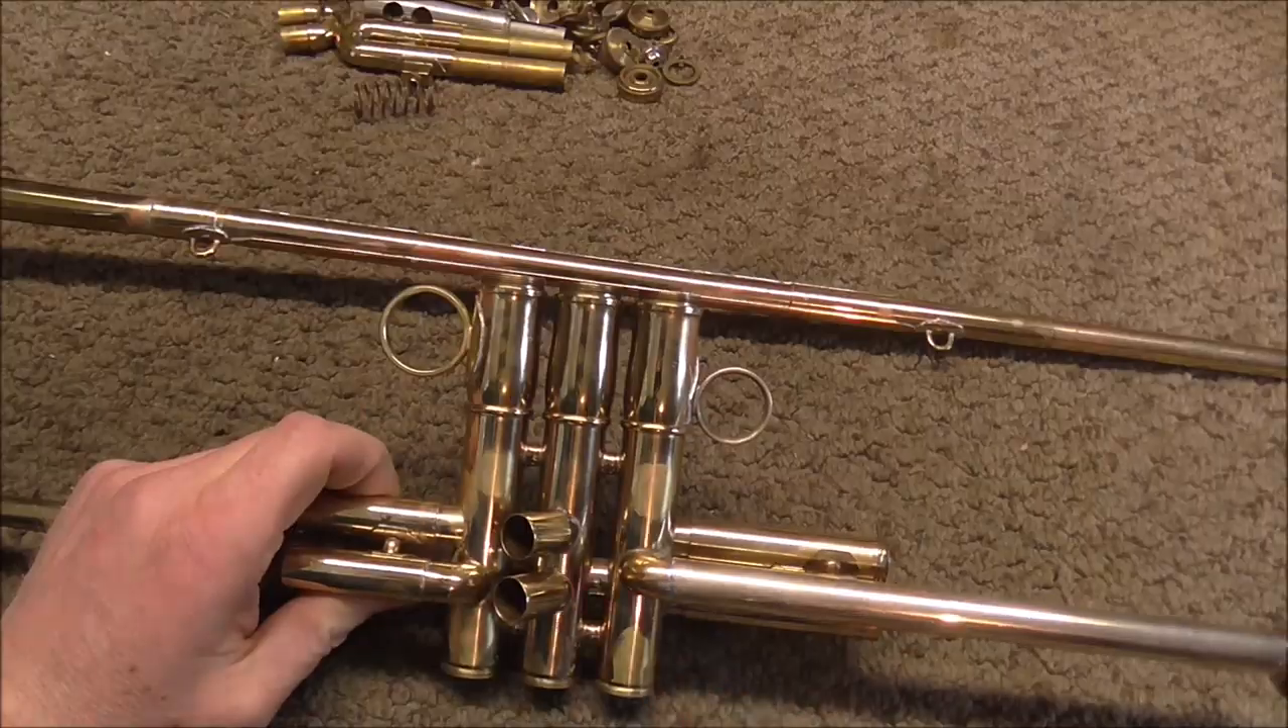And on the valve section I soldered on the two finger rings.